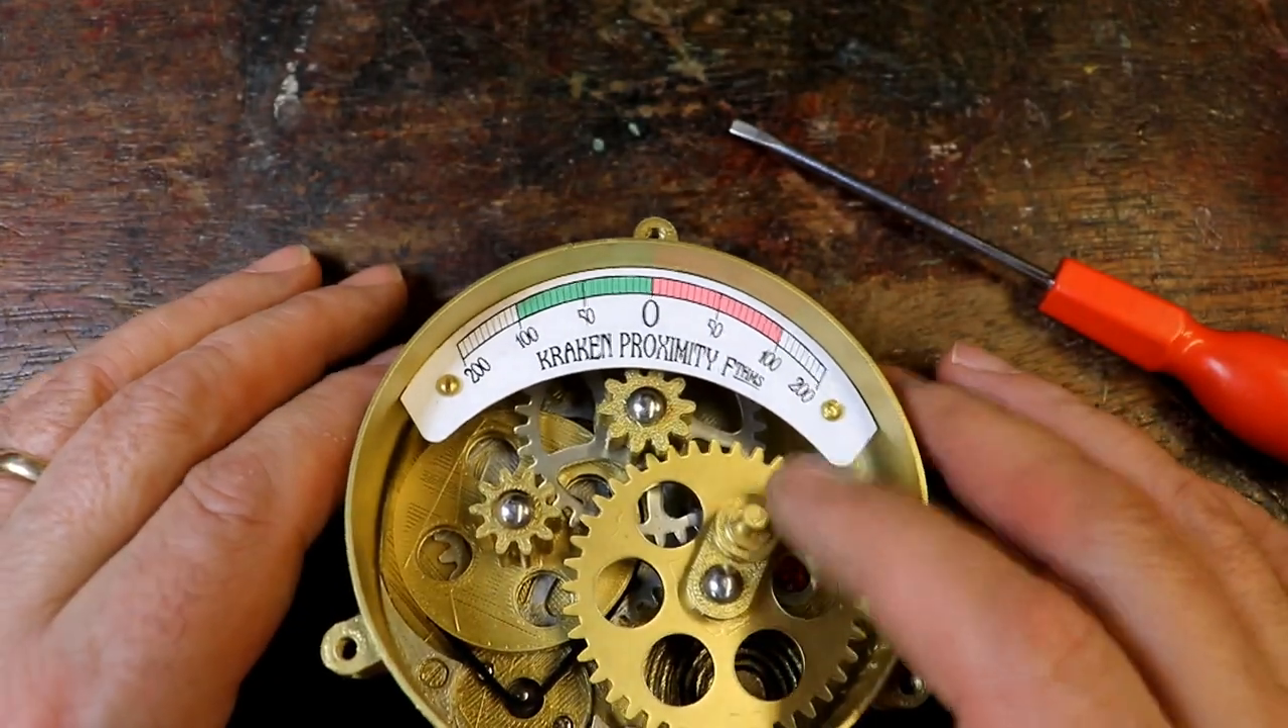So that's the lovely readout fitted in place.